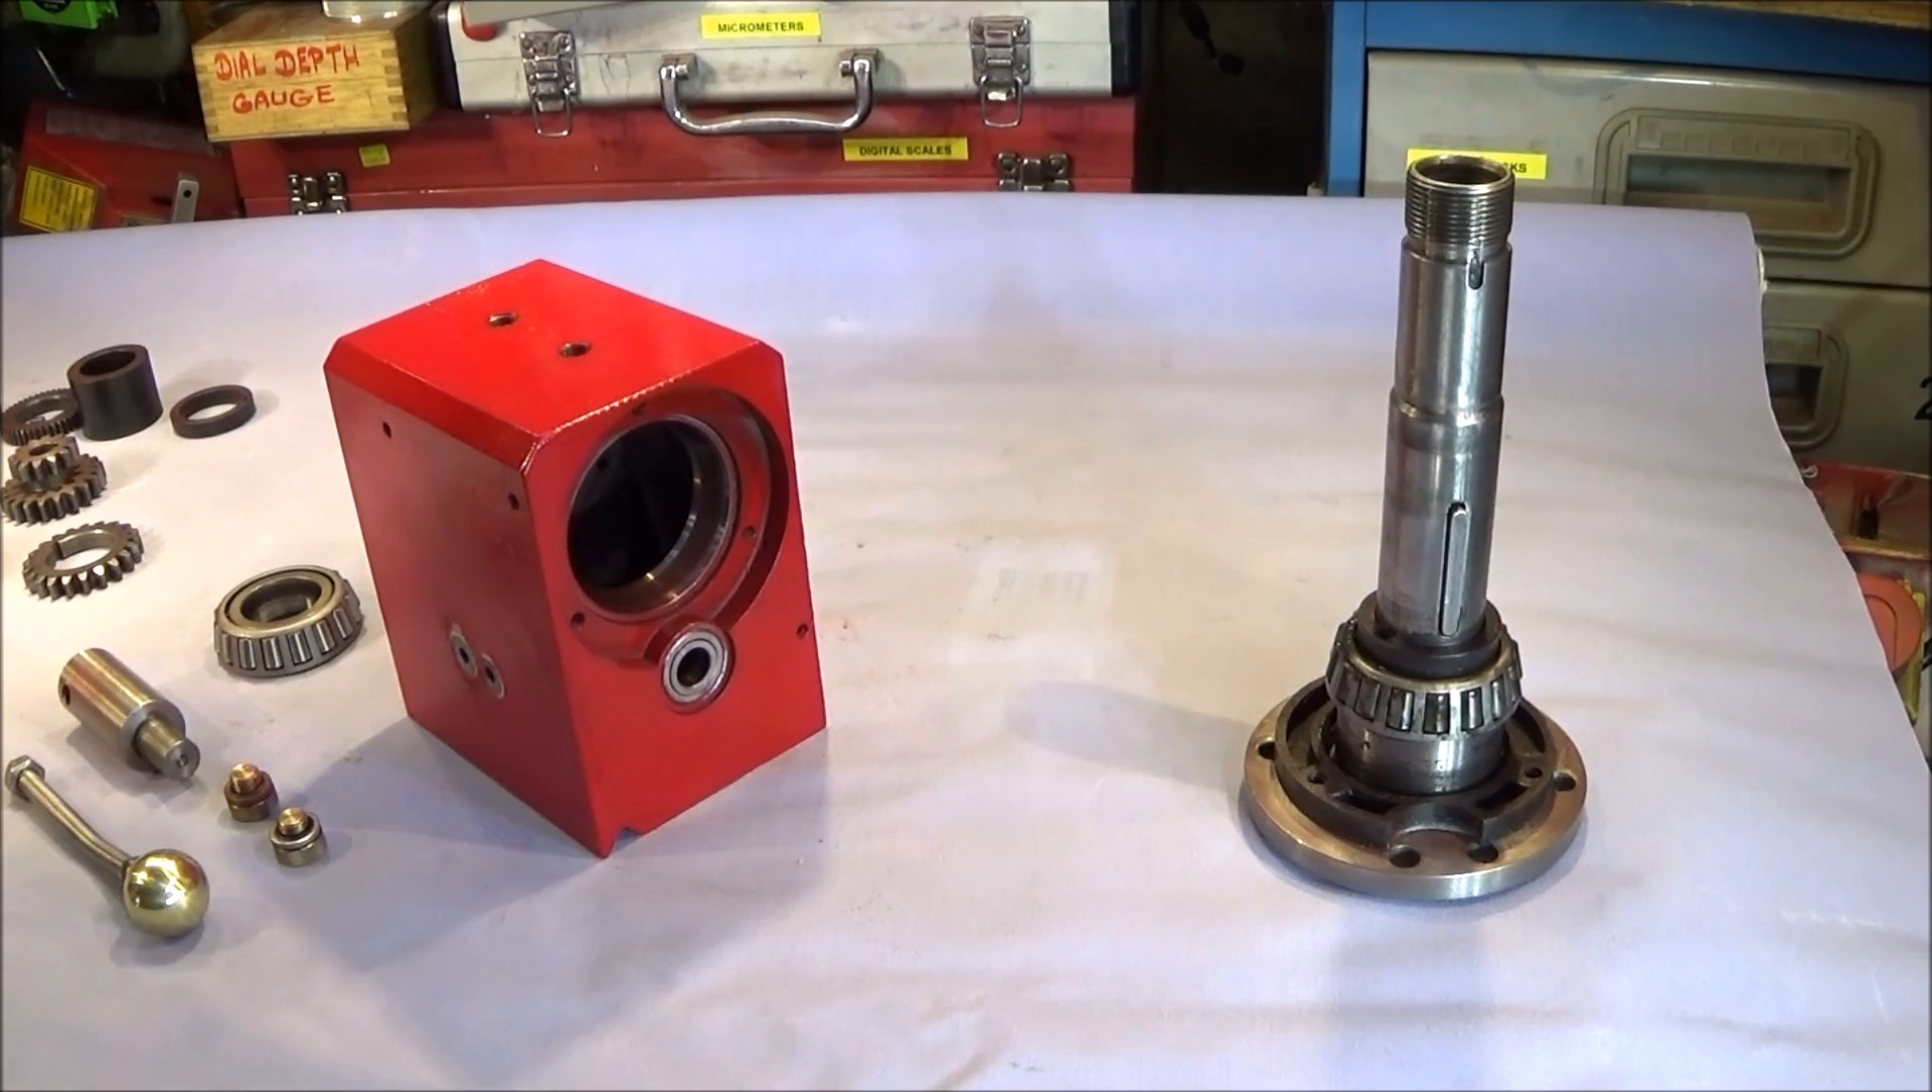This is my Chinese mini lathe headstock completely stripped down.